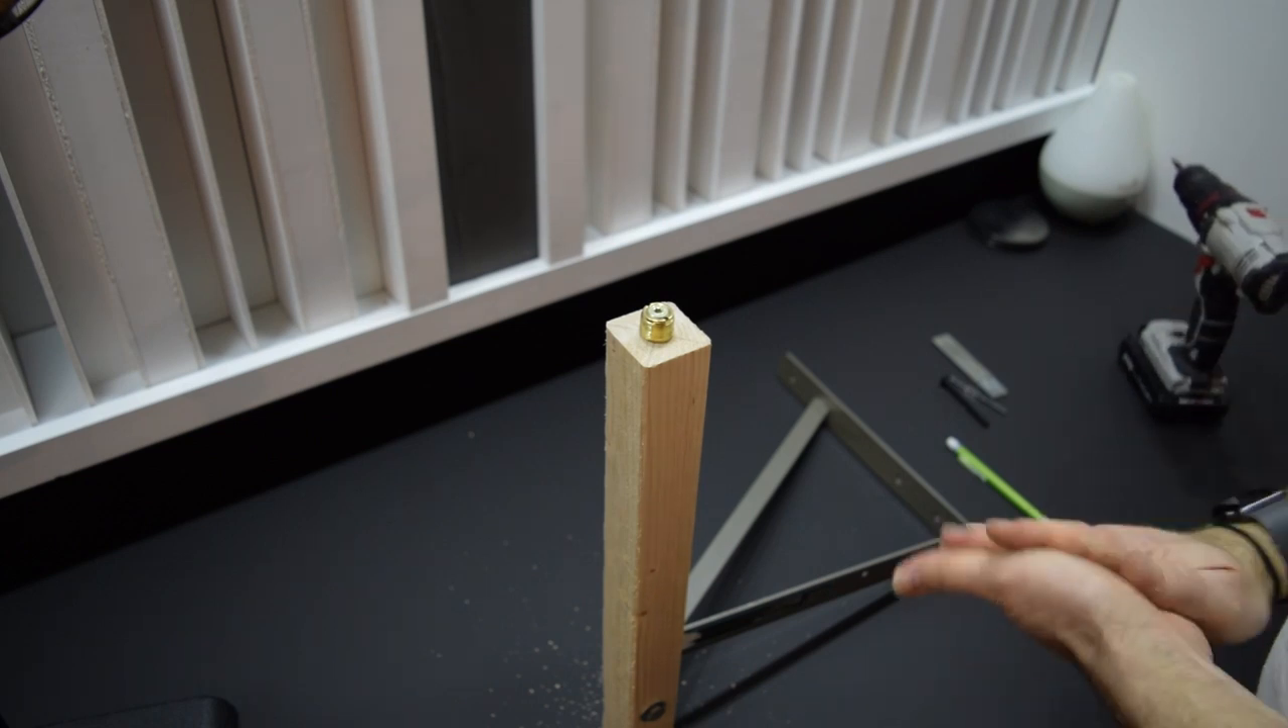Now we've mounted our adapter to this piece of wood.